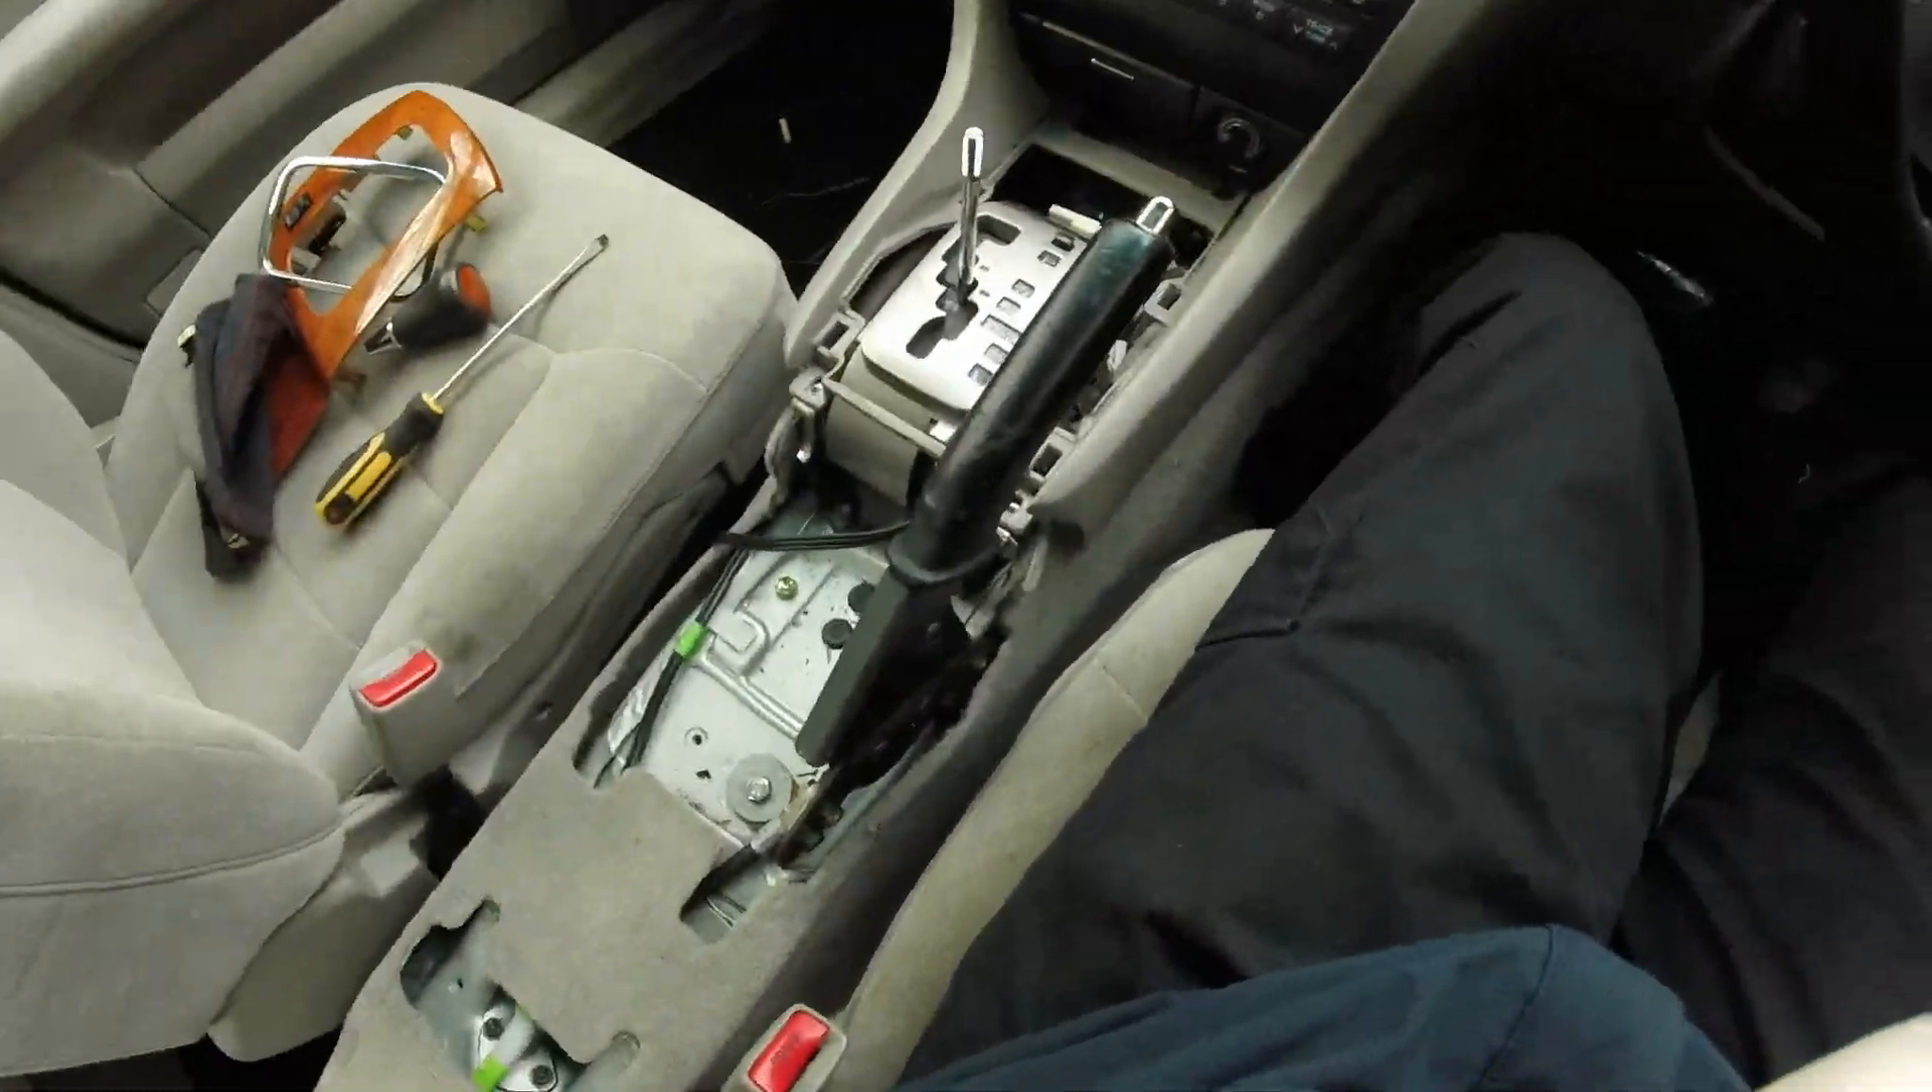Okay so i've removed the center console out the way just for a bit of room.